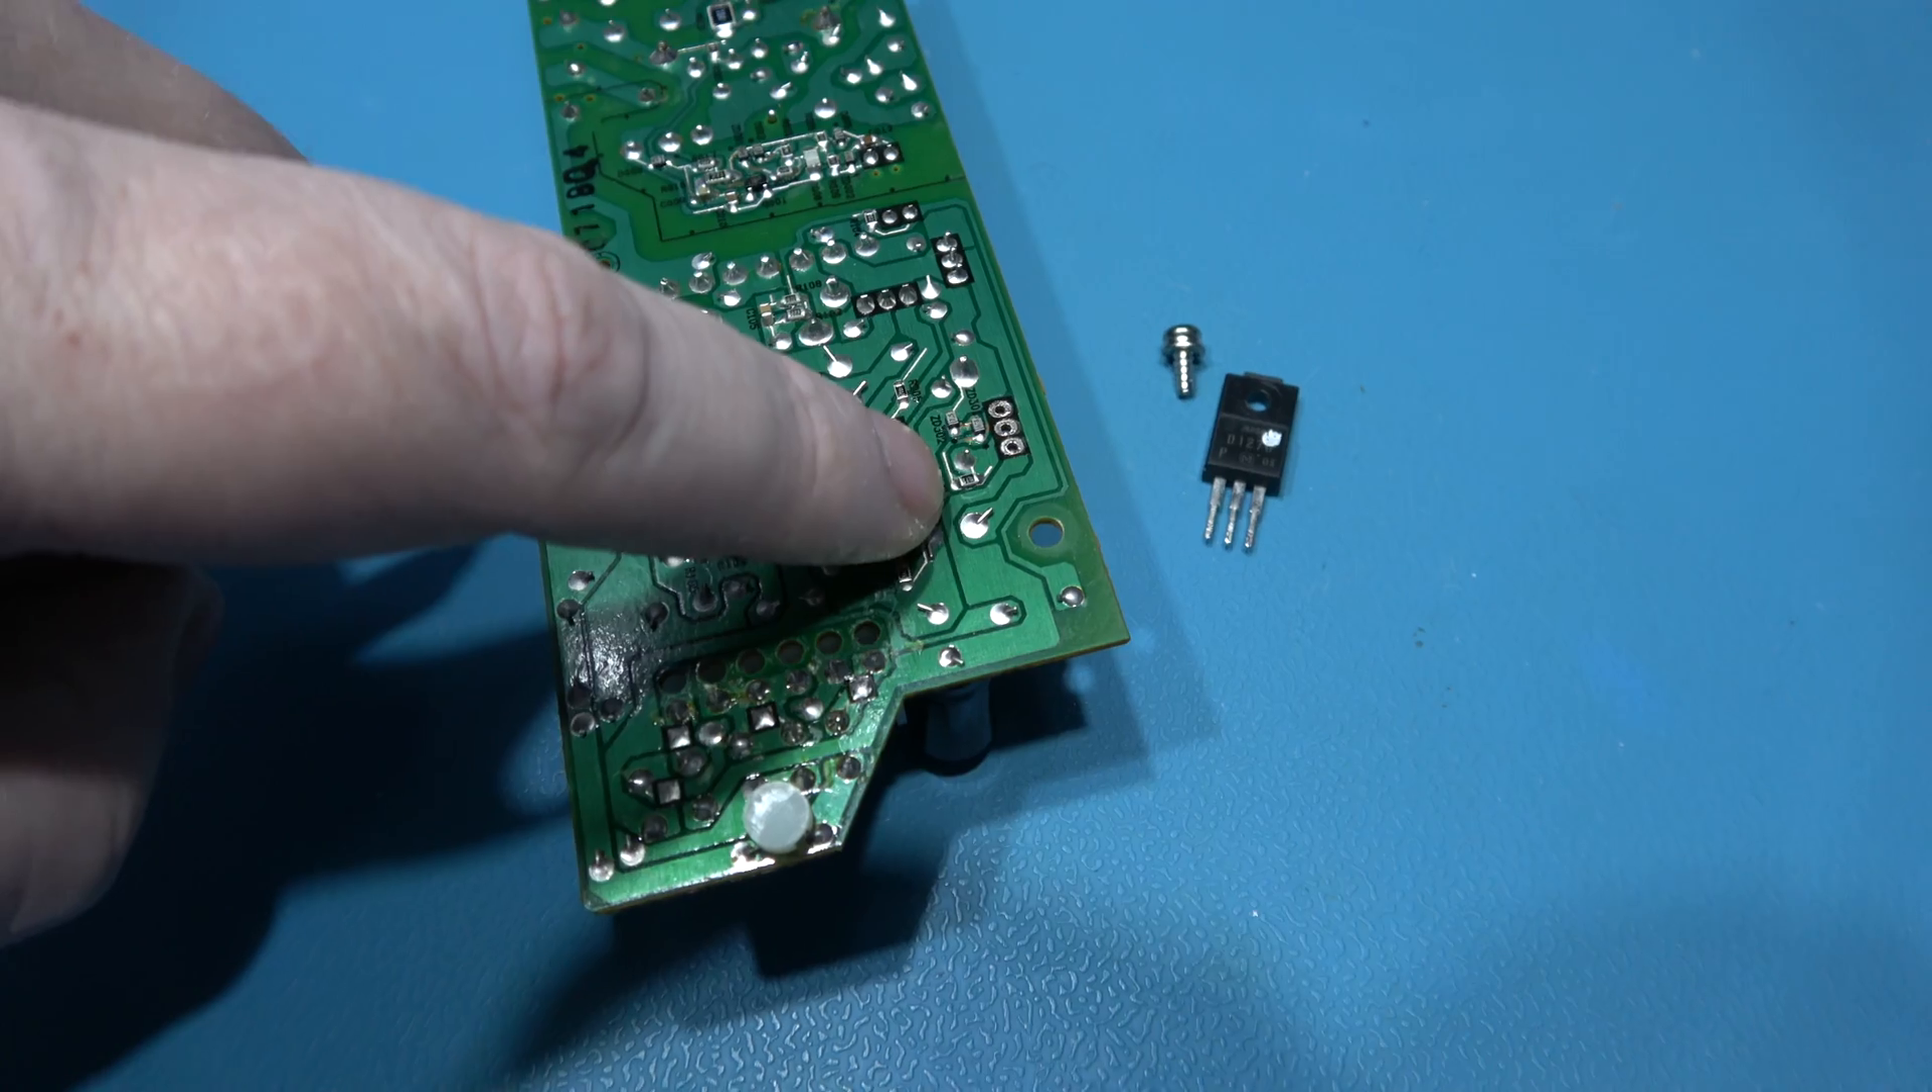That's the power transistor removed from the circuit.